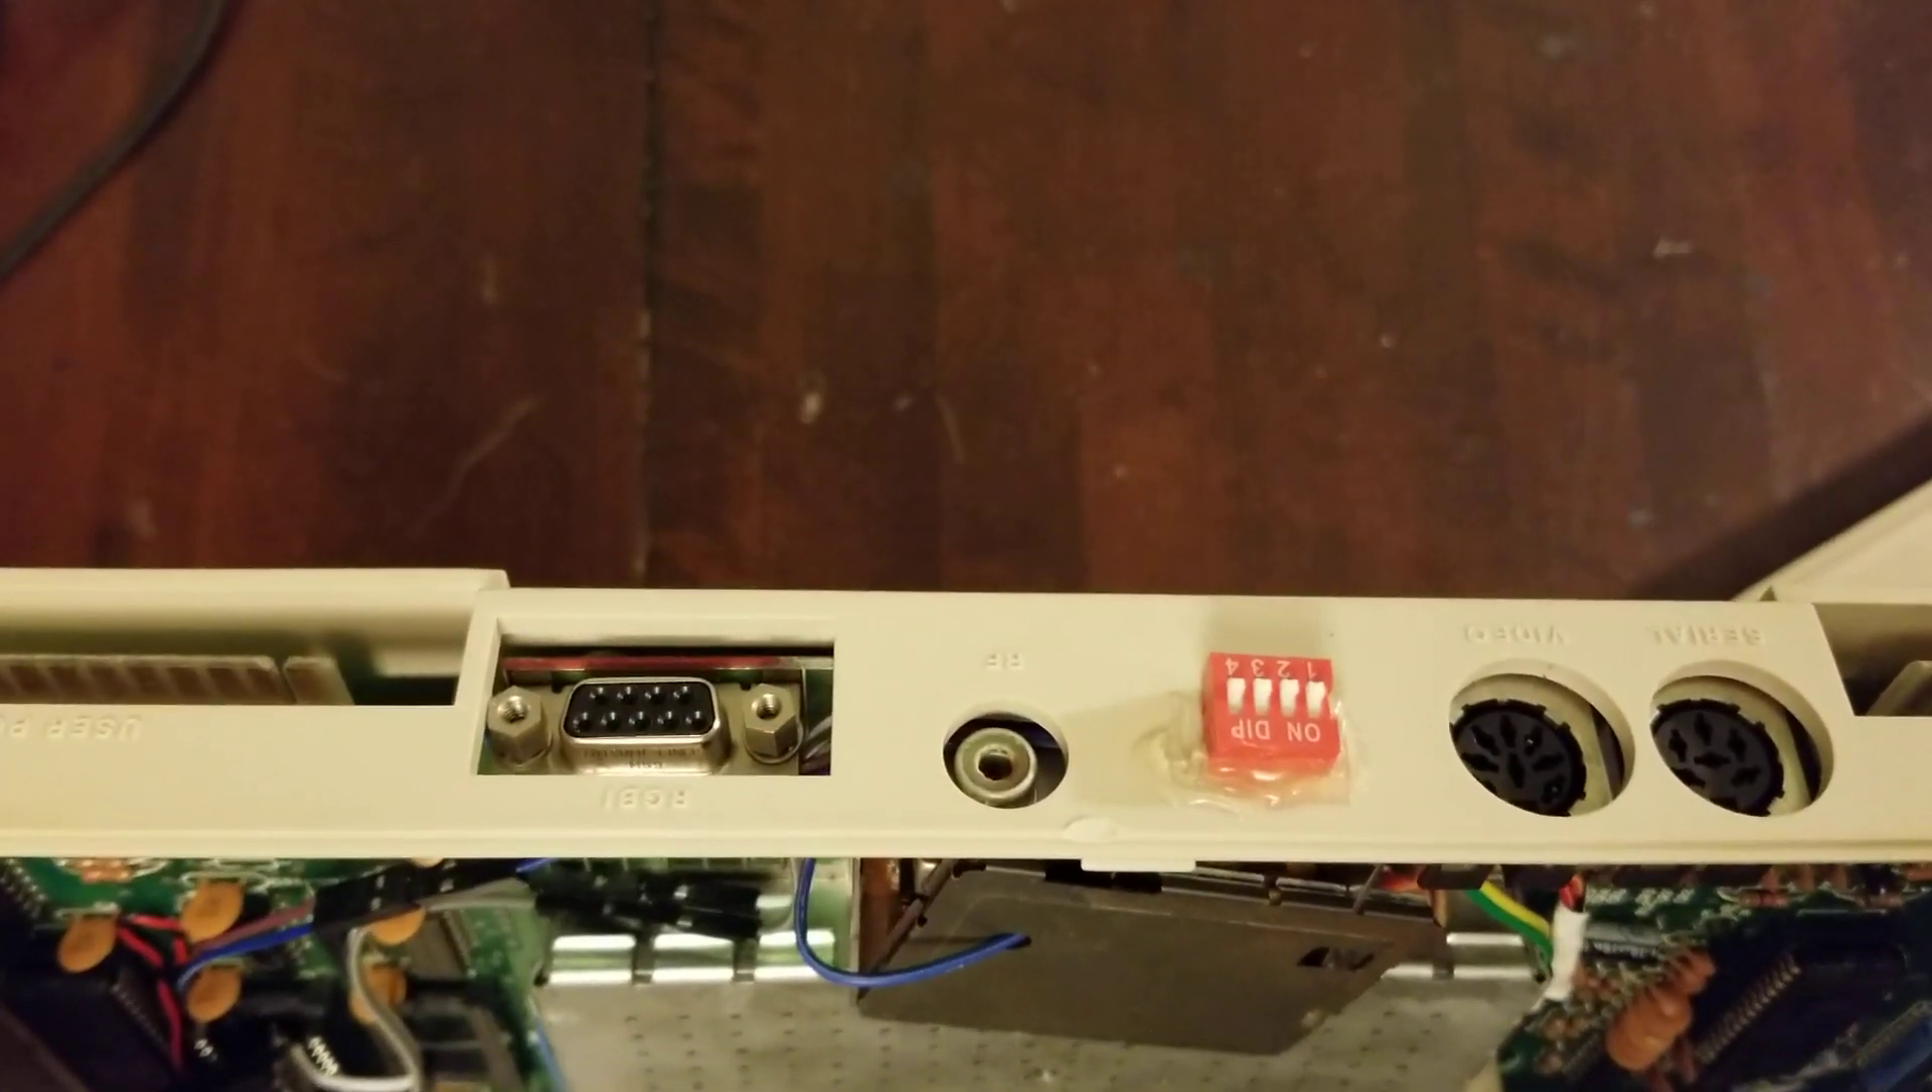So a bank of four dip switches fits perfectly in the RF switch hole in the case, but never going to use that thing again anyway.